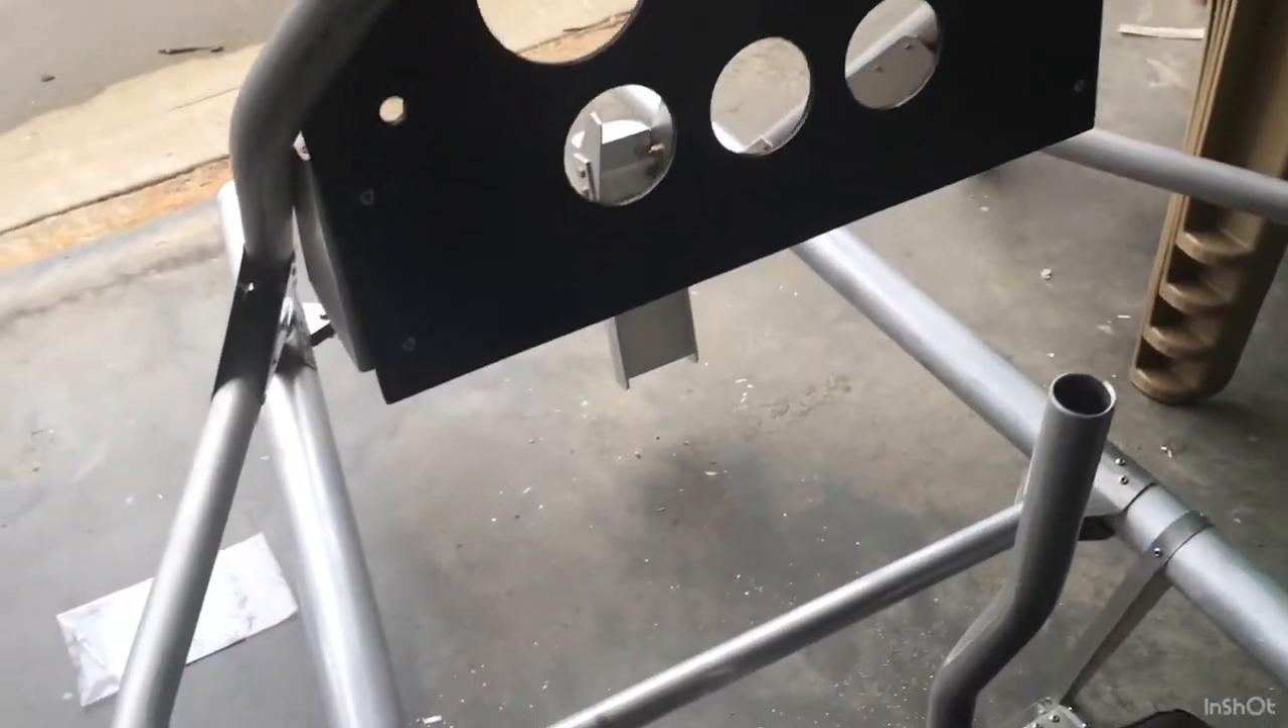My instrument panel is mounted here.